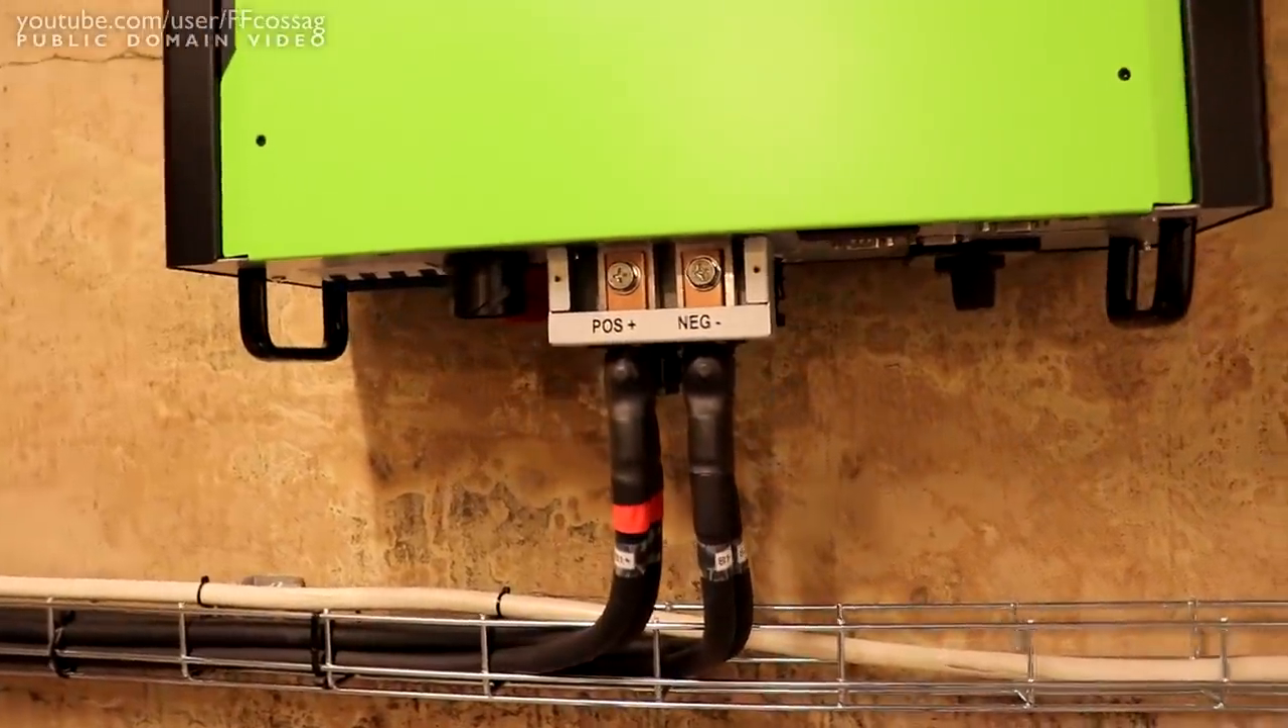I put a proper amount of shrink wrap on there. It's all labelled and nice and ready to go and this is going to work absolutely beautifully.